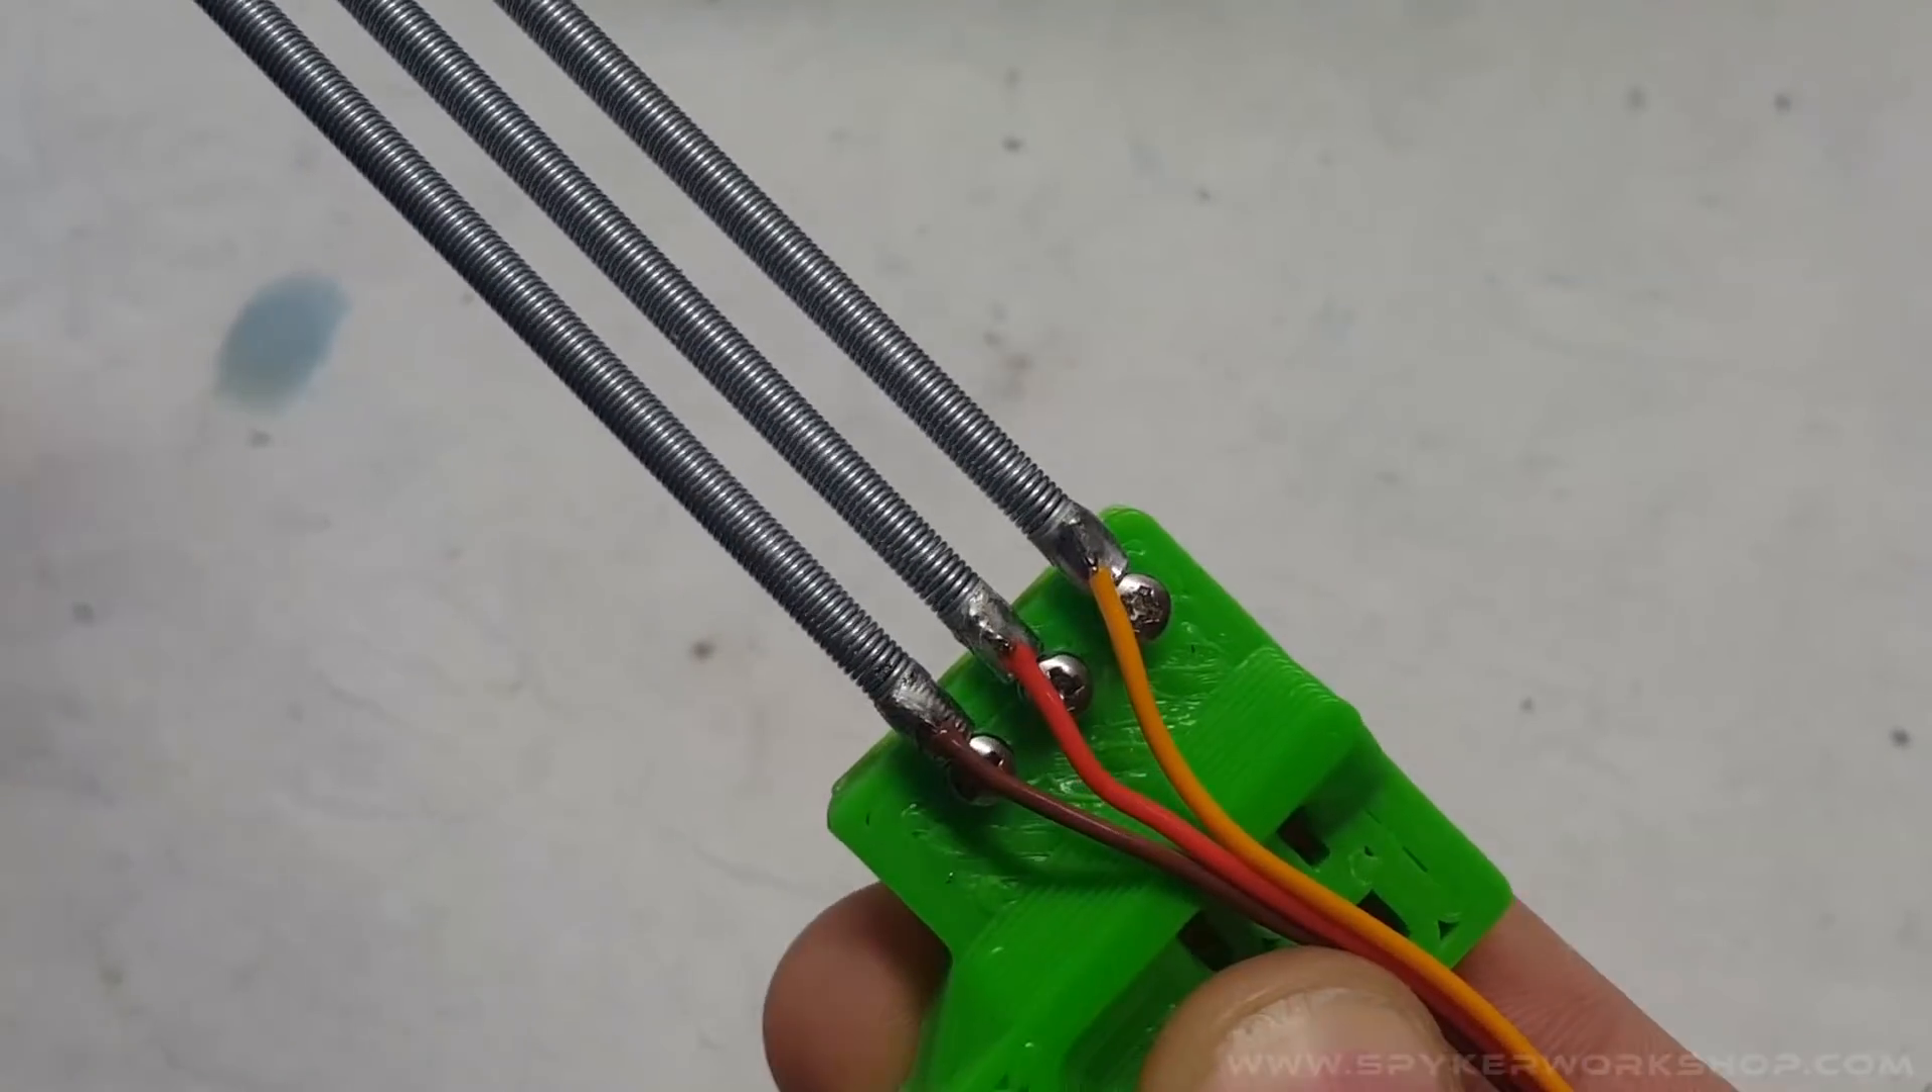So I put the wires on the top so they stay far away from each other.